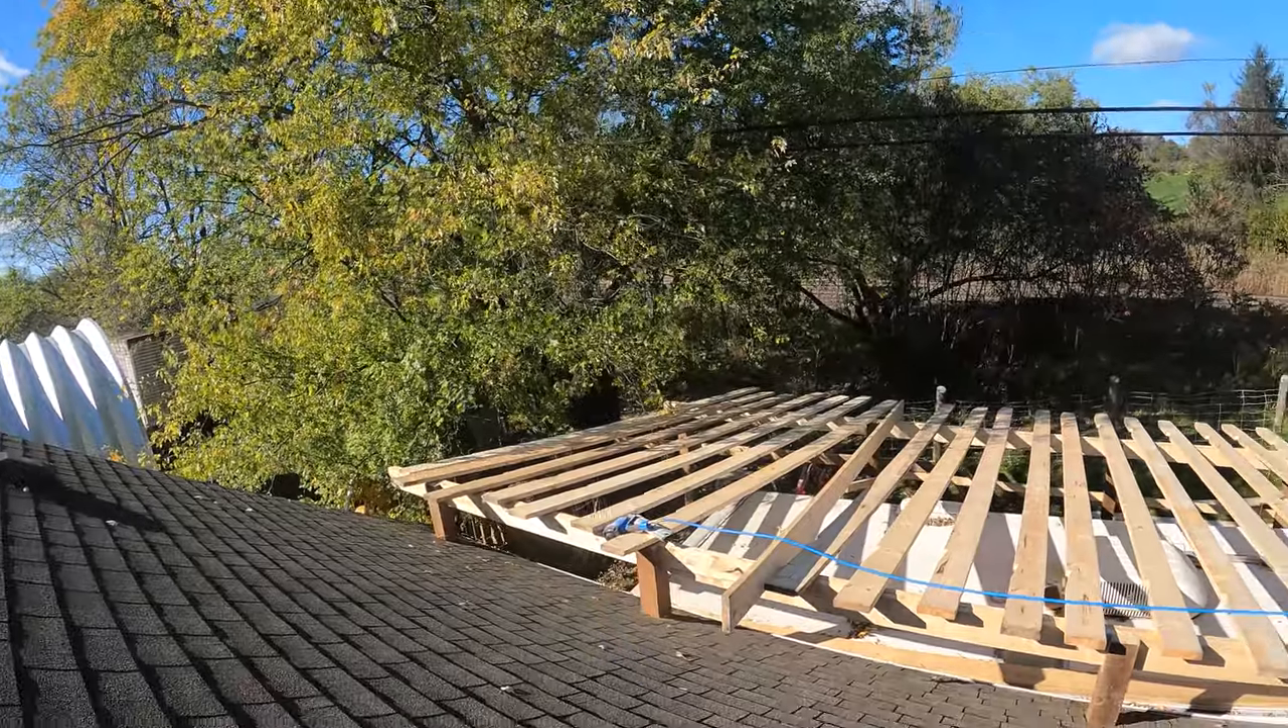We got most of the rafters up.